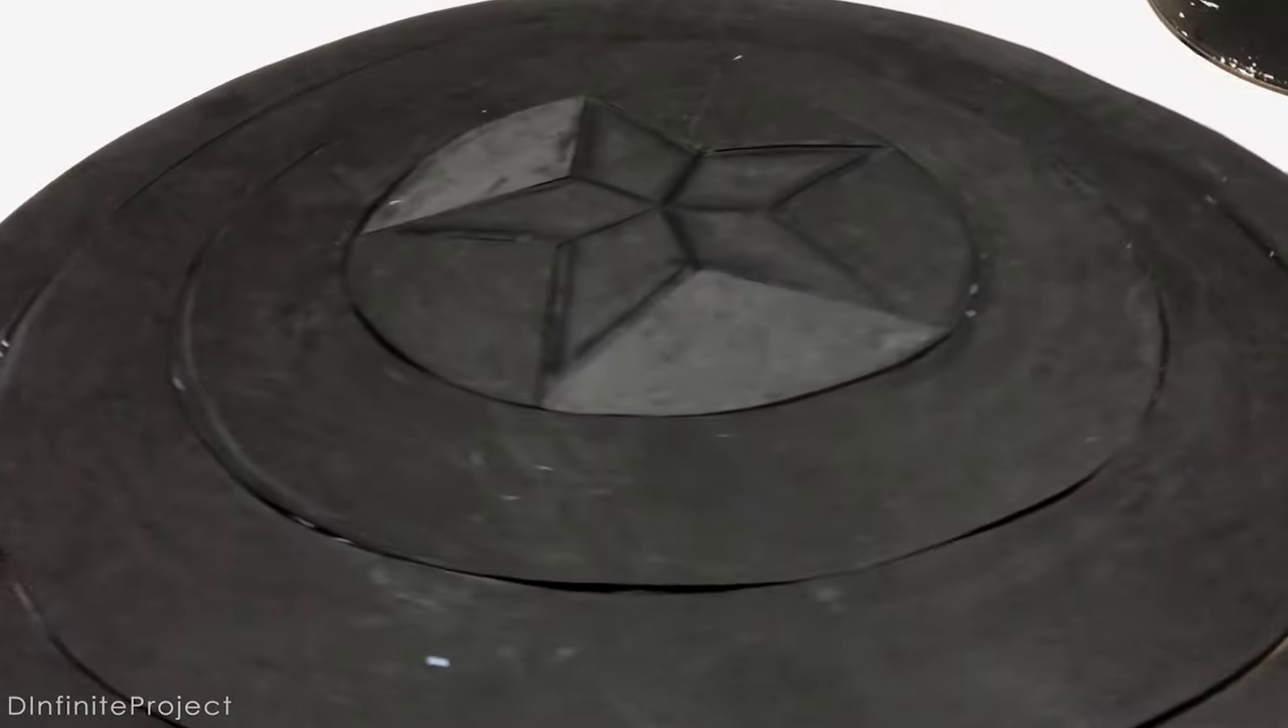There are many gaps between the rings.